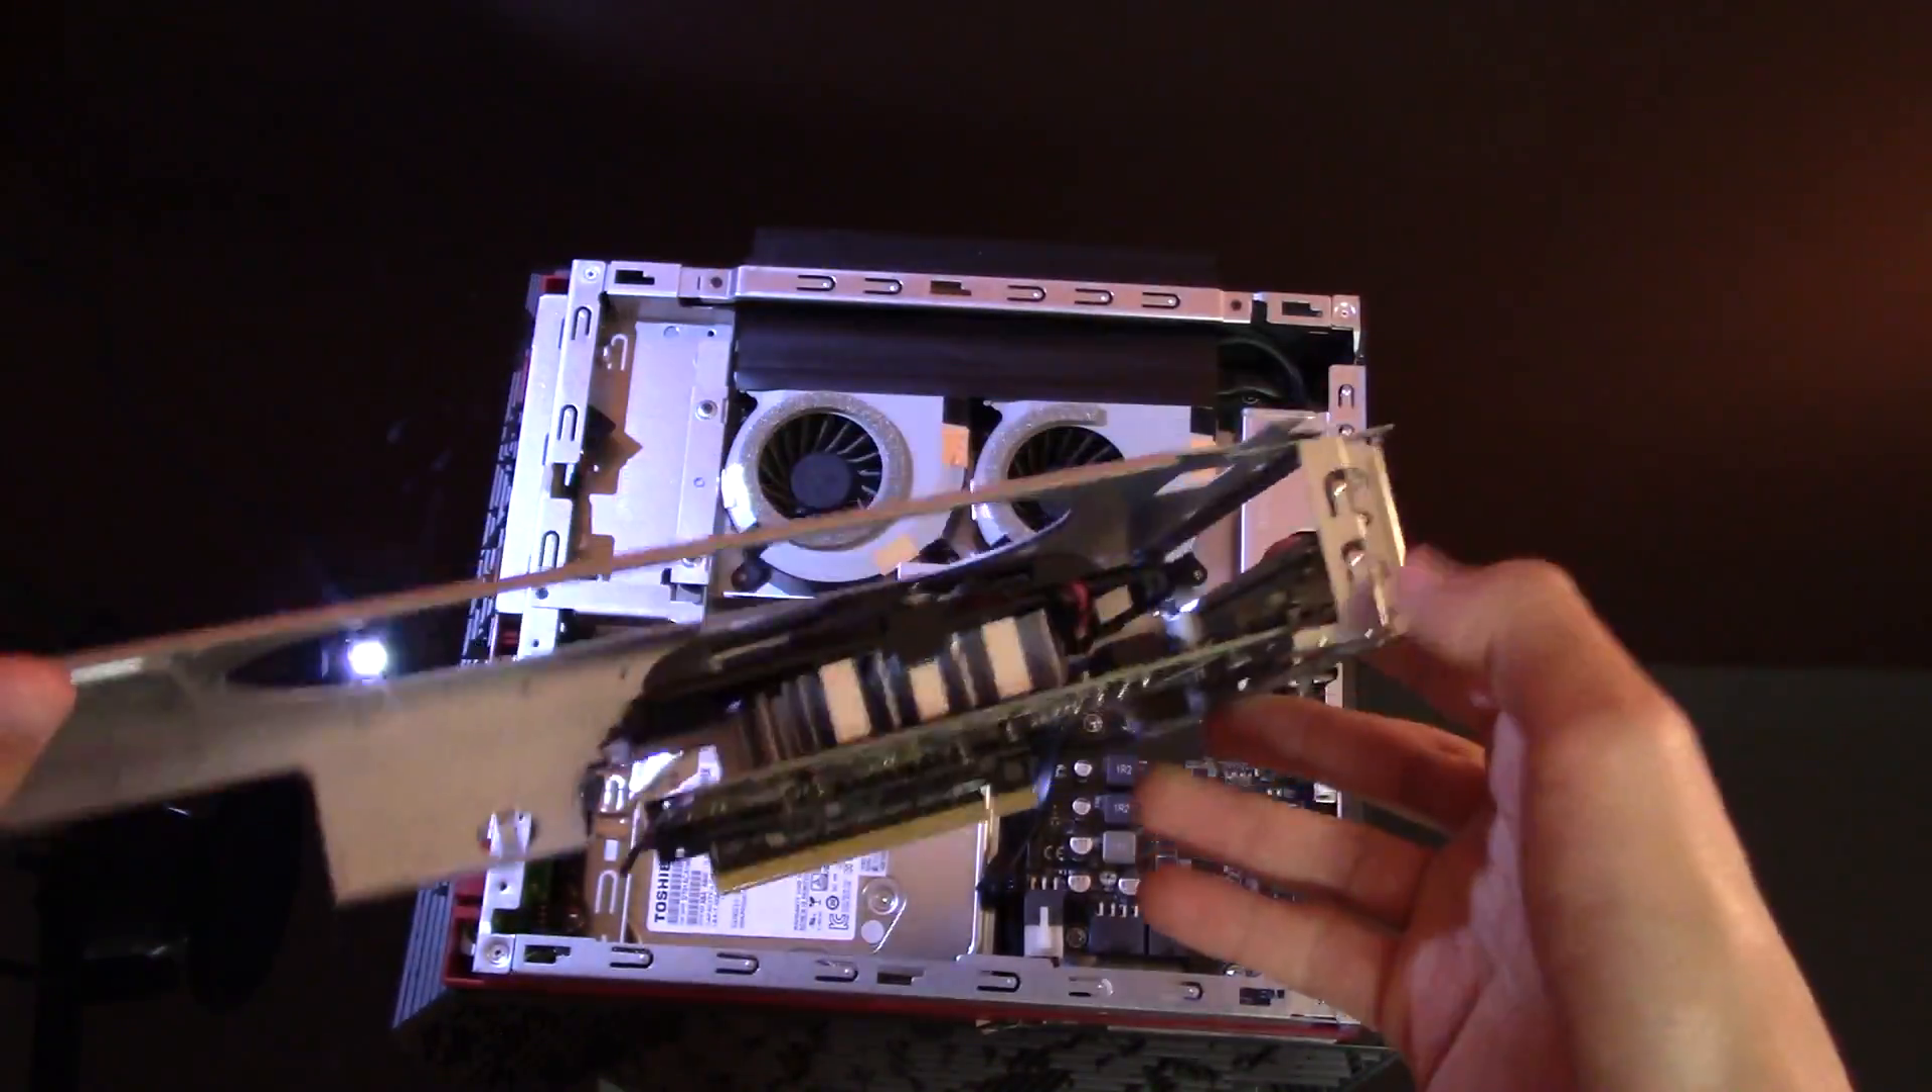Now we have the actual tray out that holds the graphics card.